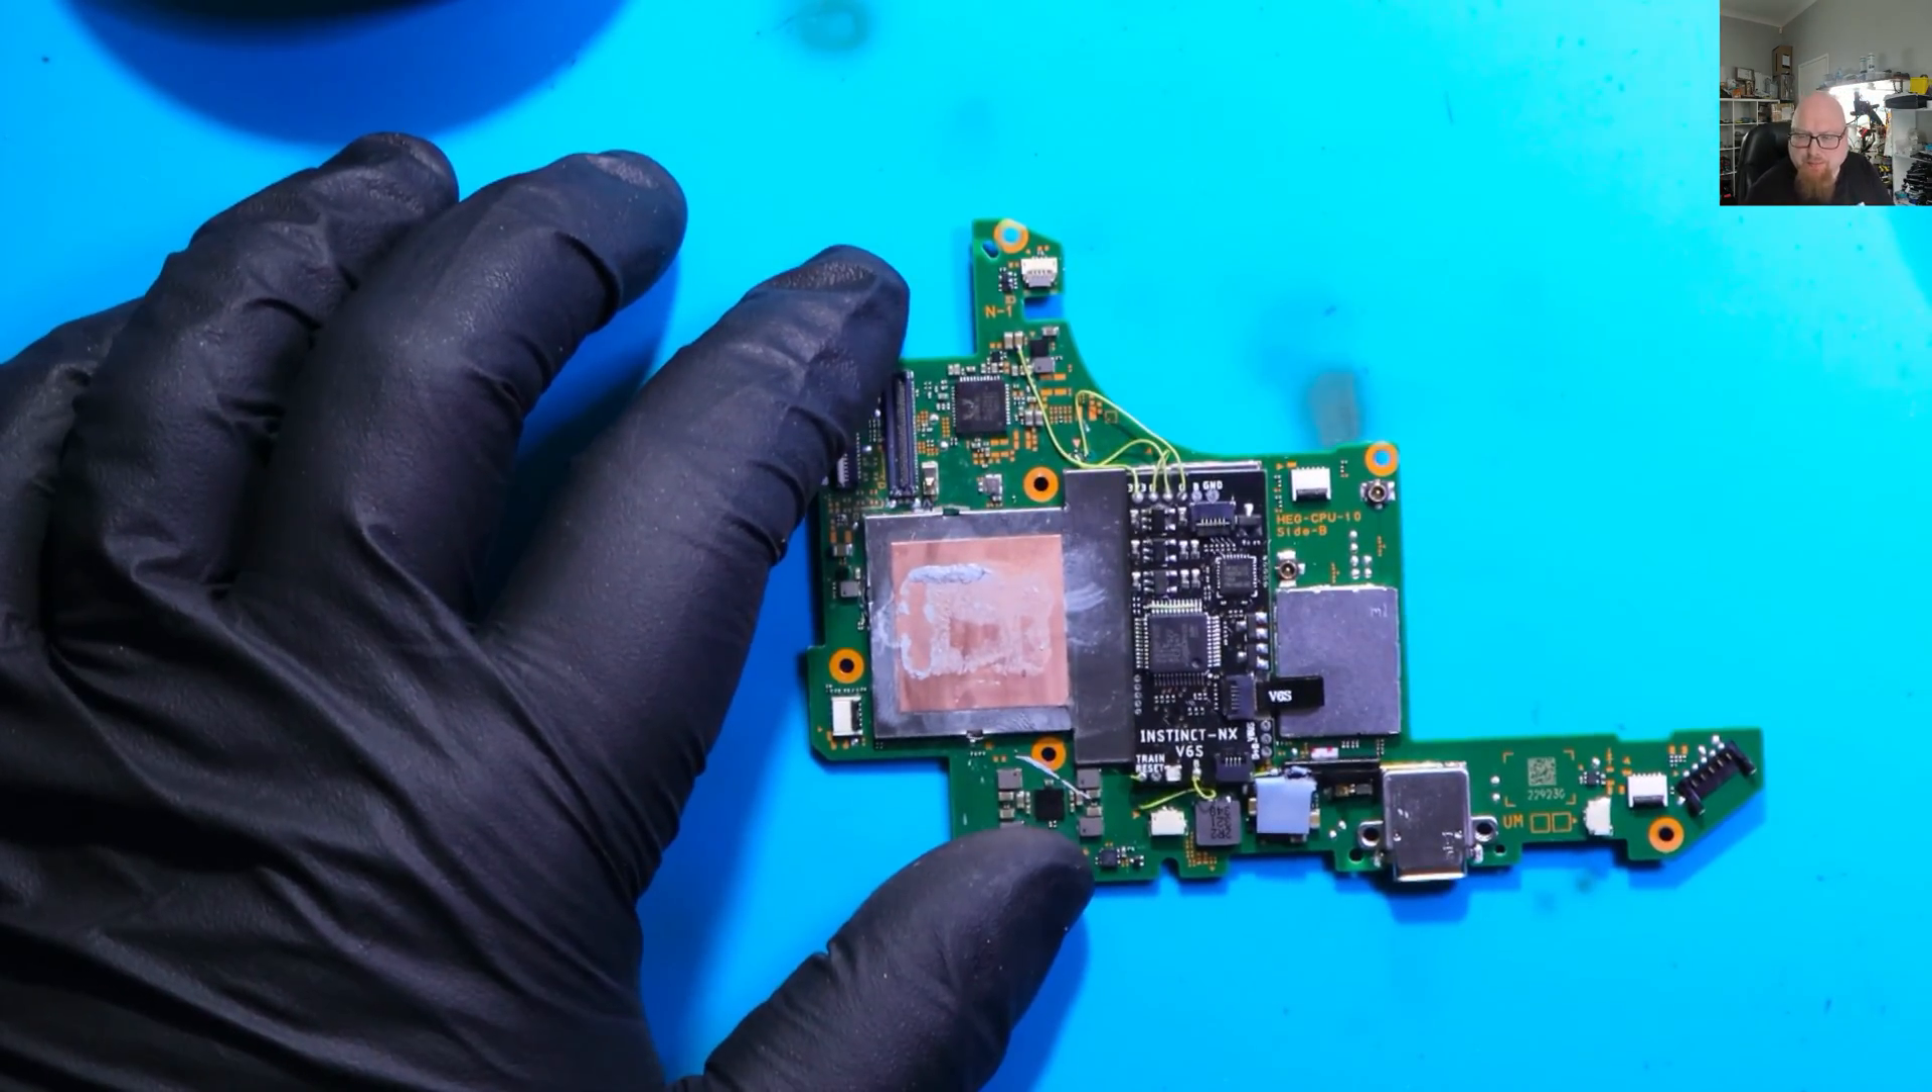Okay. So we have the motherboard out.